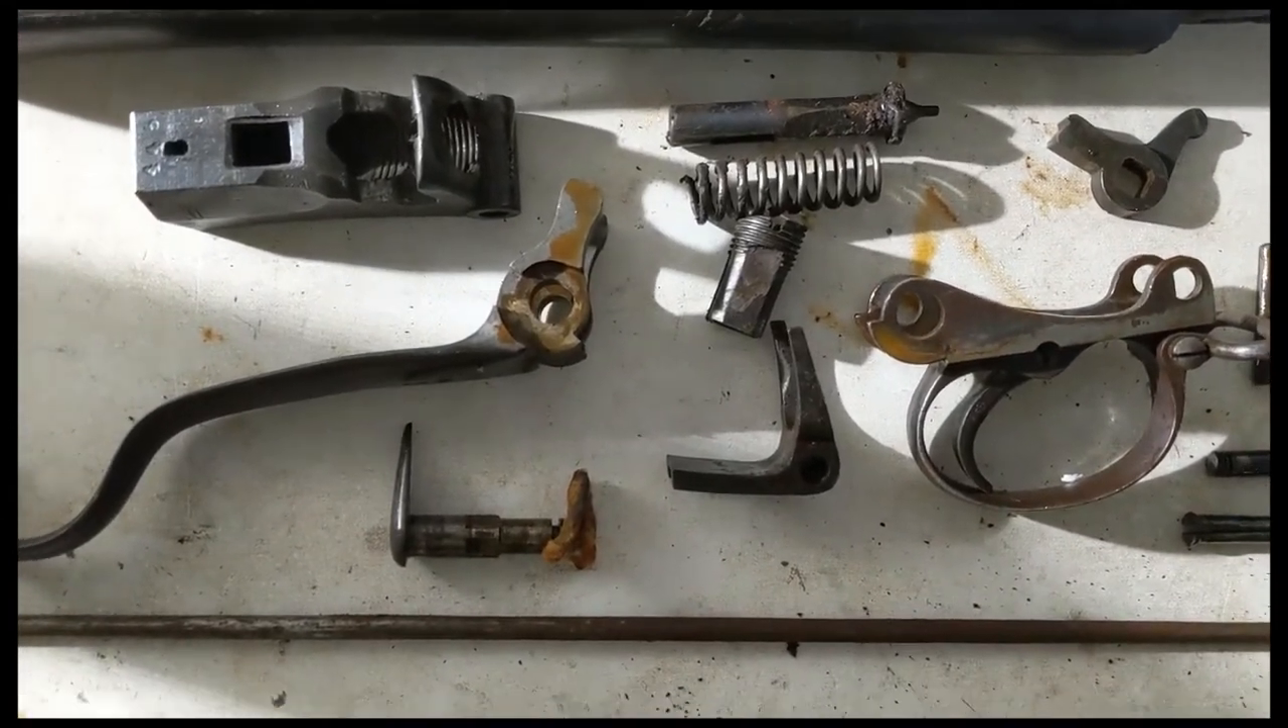So I've got the 1880s model taken apart, I have the receiver stripped down, here's all the pieces here.